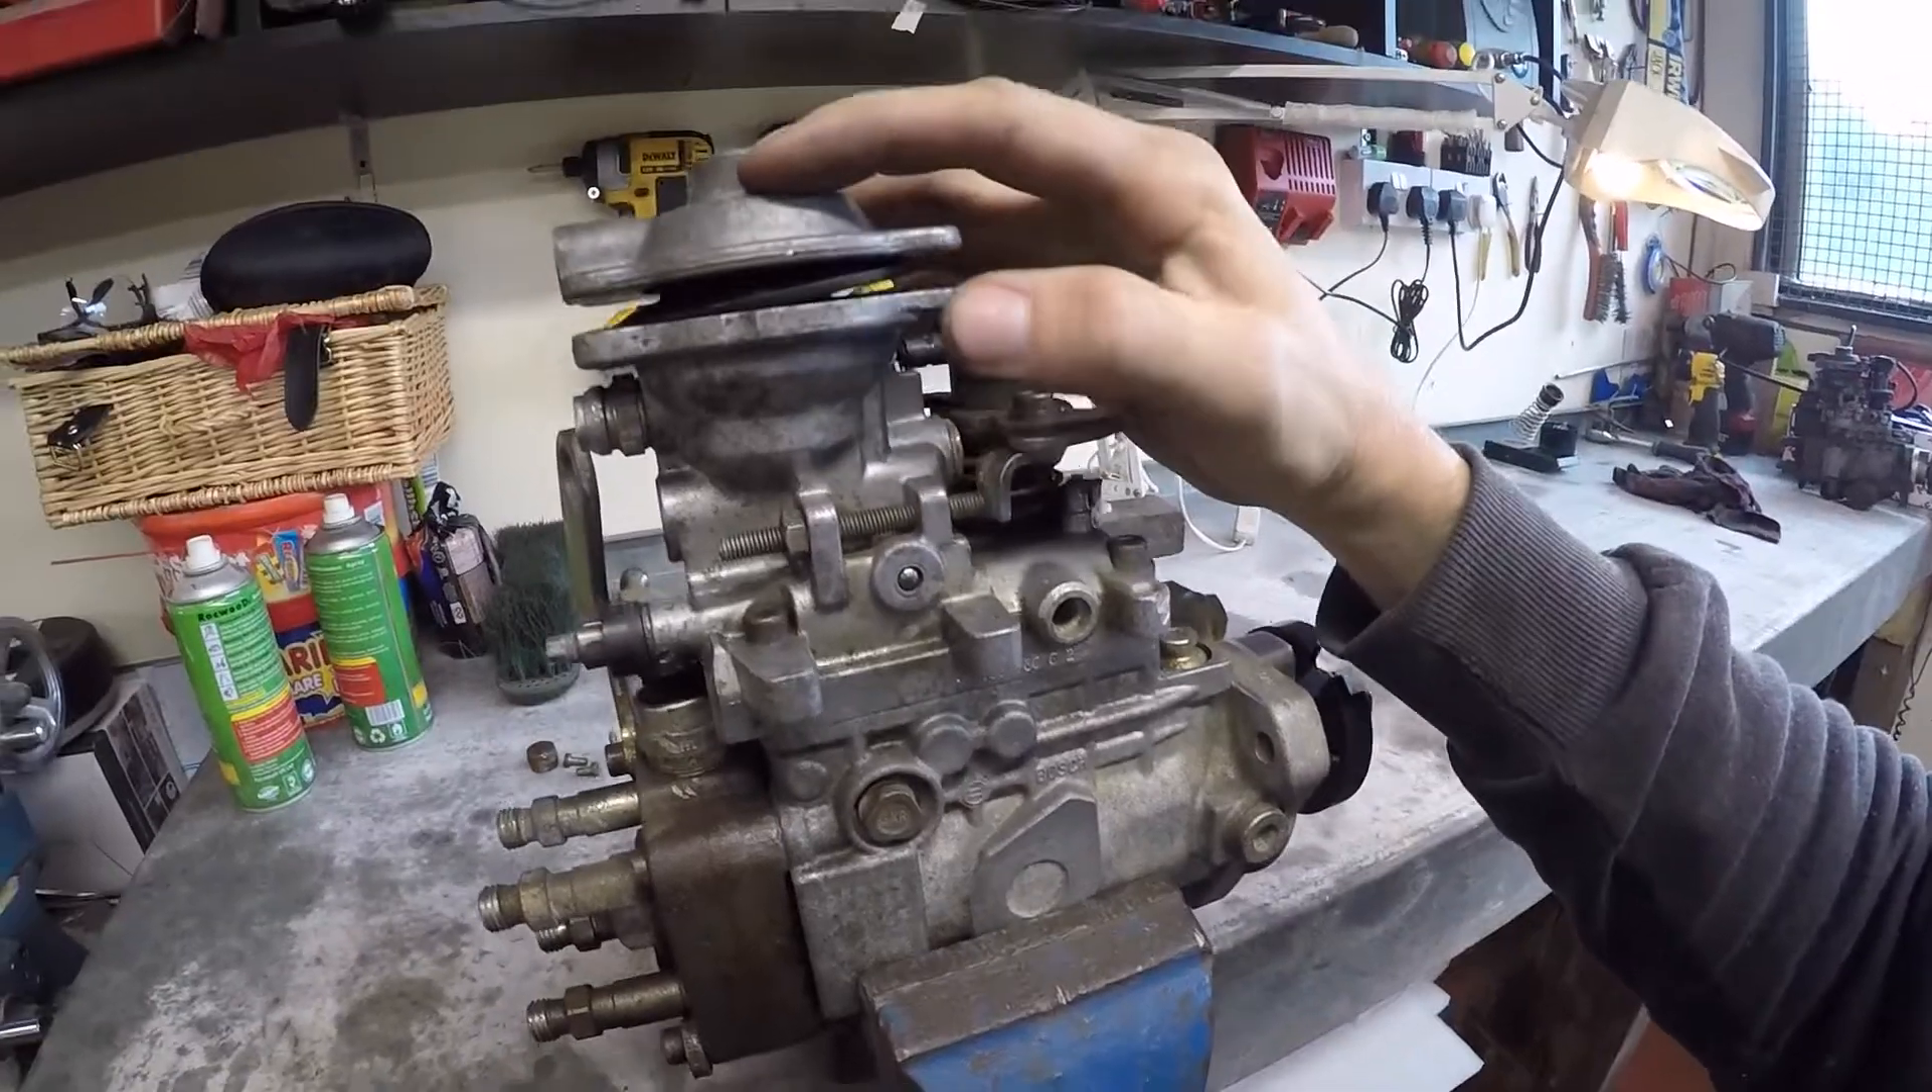So as you've got the housing resting, on top, you see the gap there.